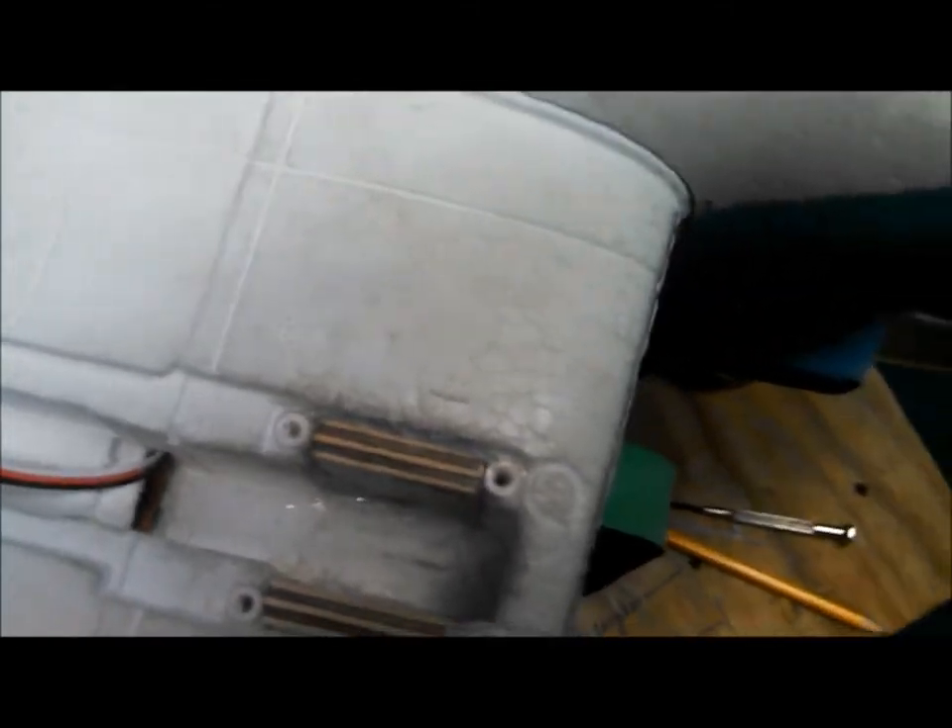I now have epoxied my uh mounting rails in place.